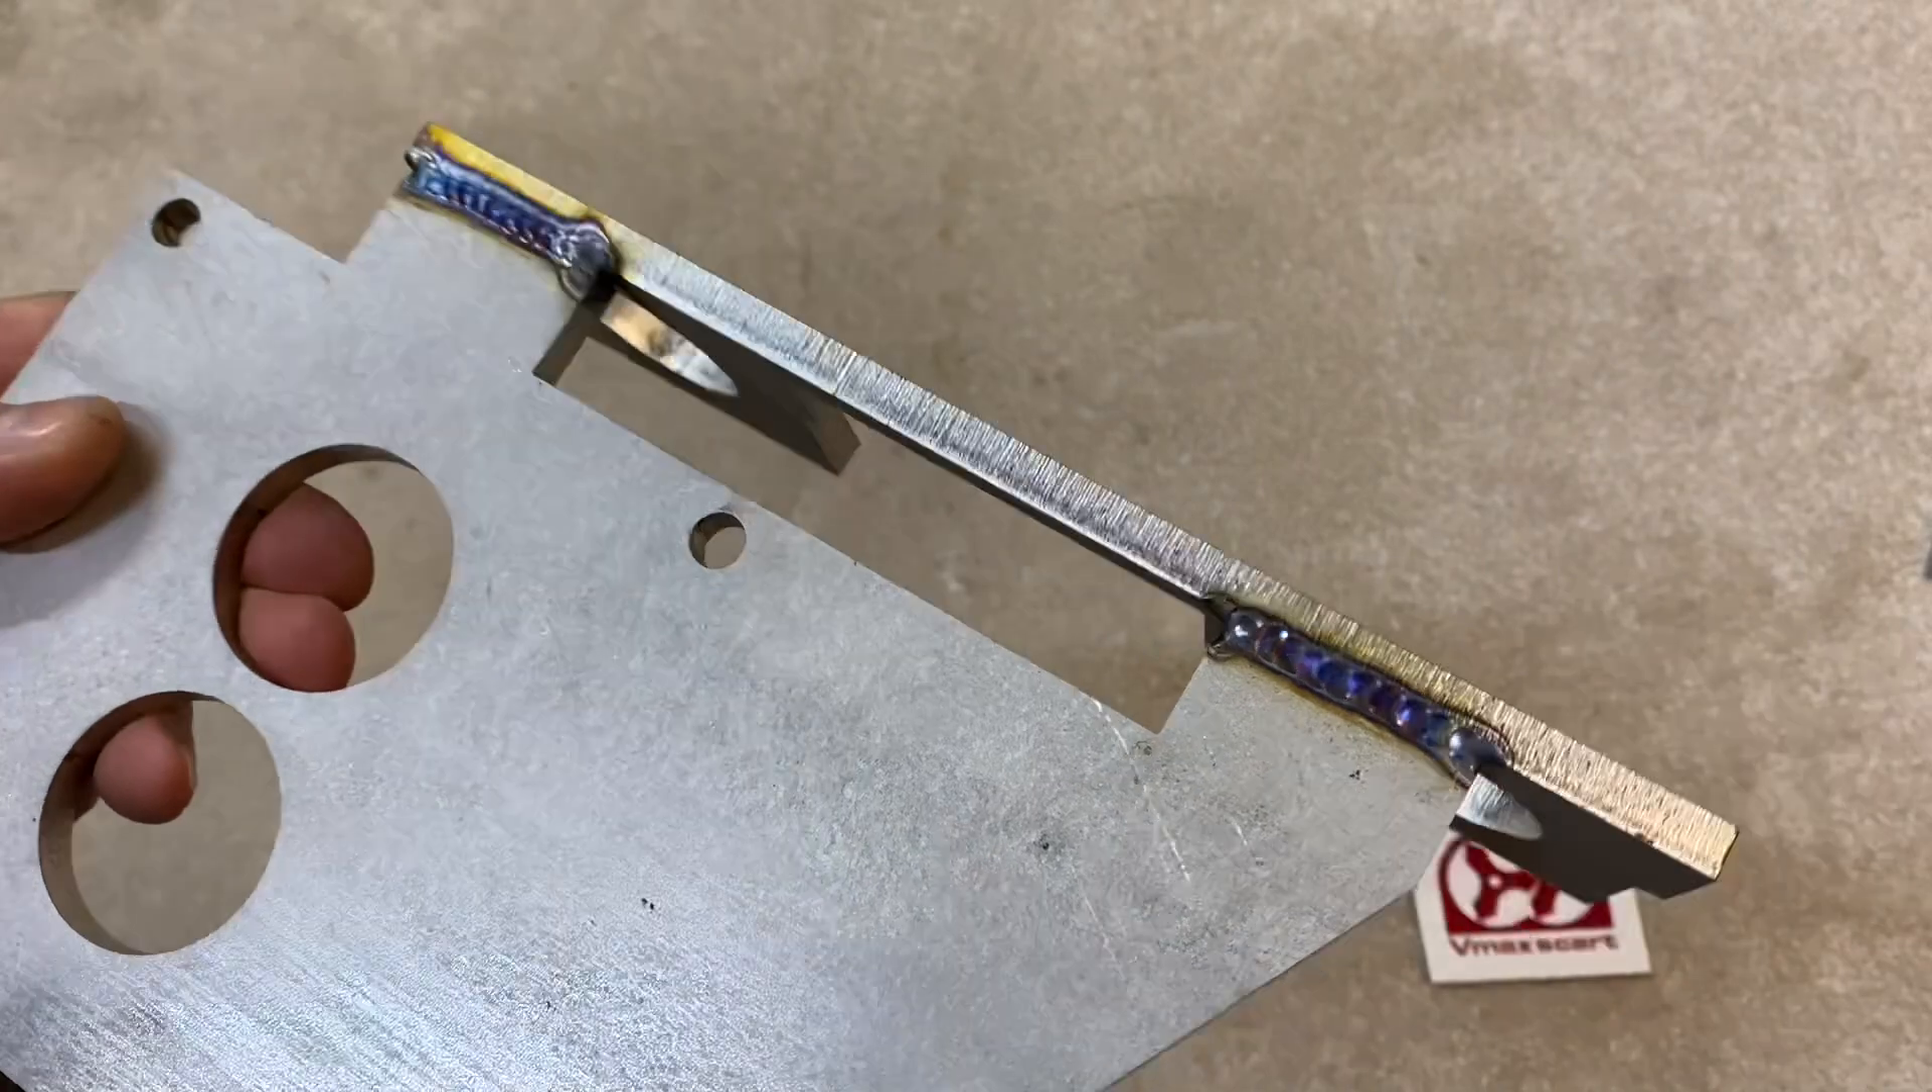So I've just put some fillet welds on the inside and then welded across the top to hold the plate on.